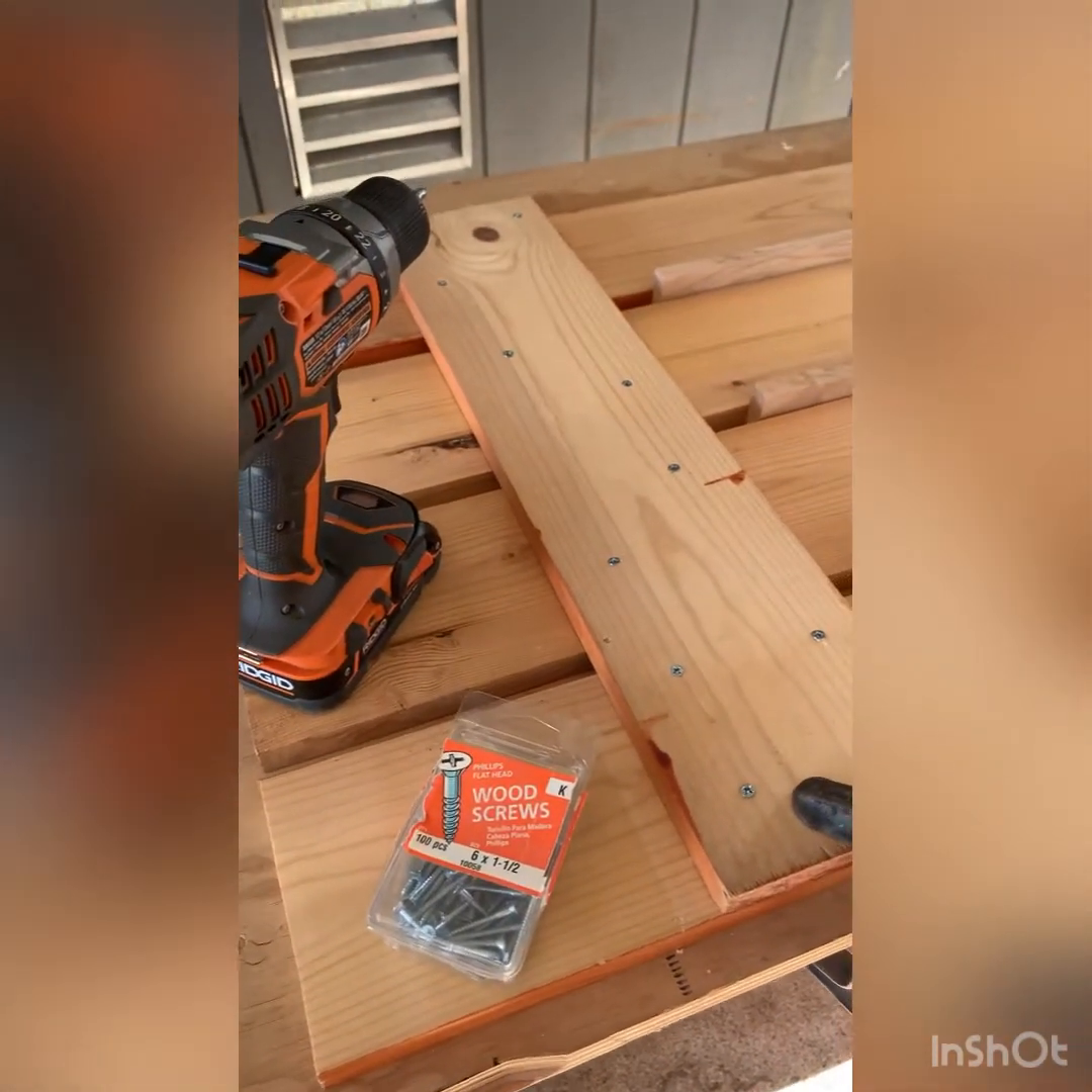Alright I got the first section screw down I just used one and a half inch wood screws and I don't think they're gonna go through to the other side I hope not.